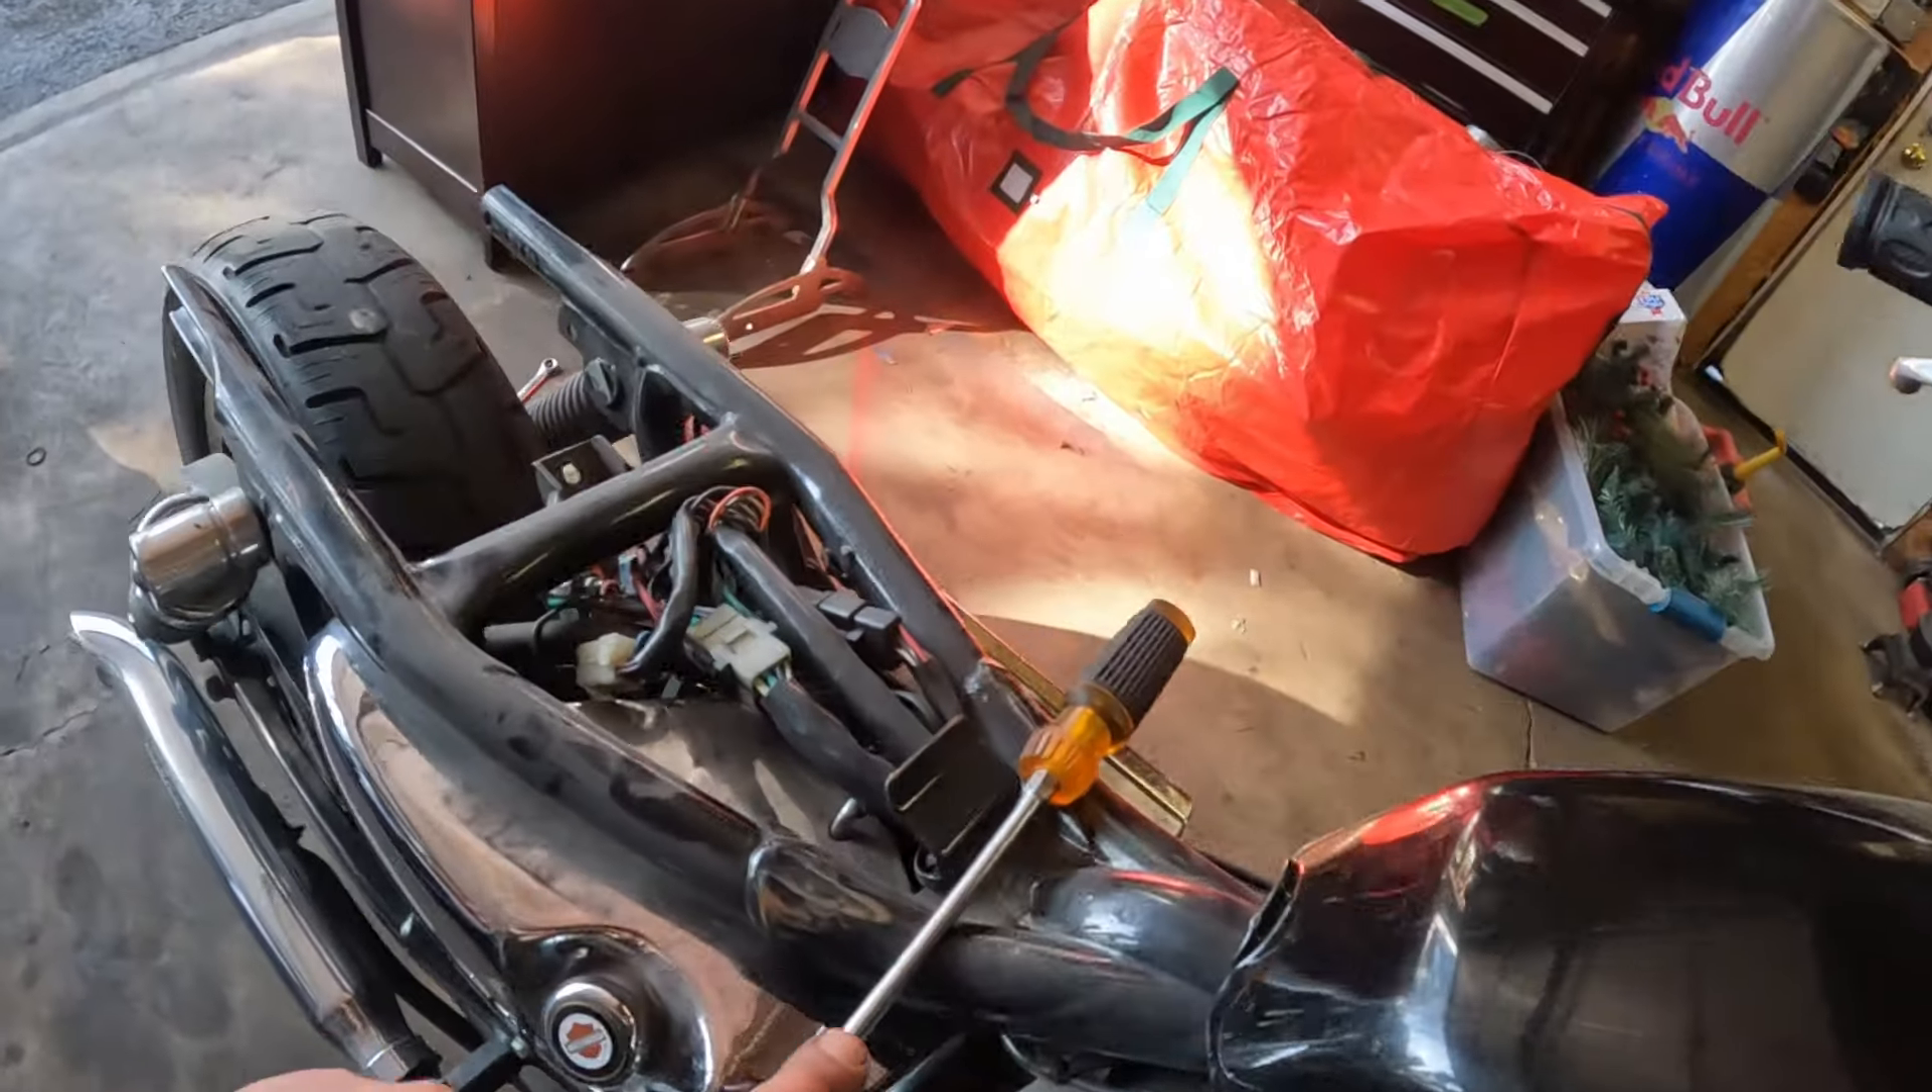I got the rear fender off.